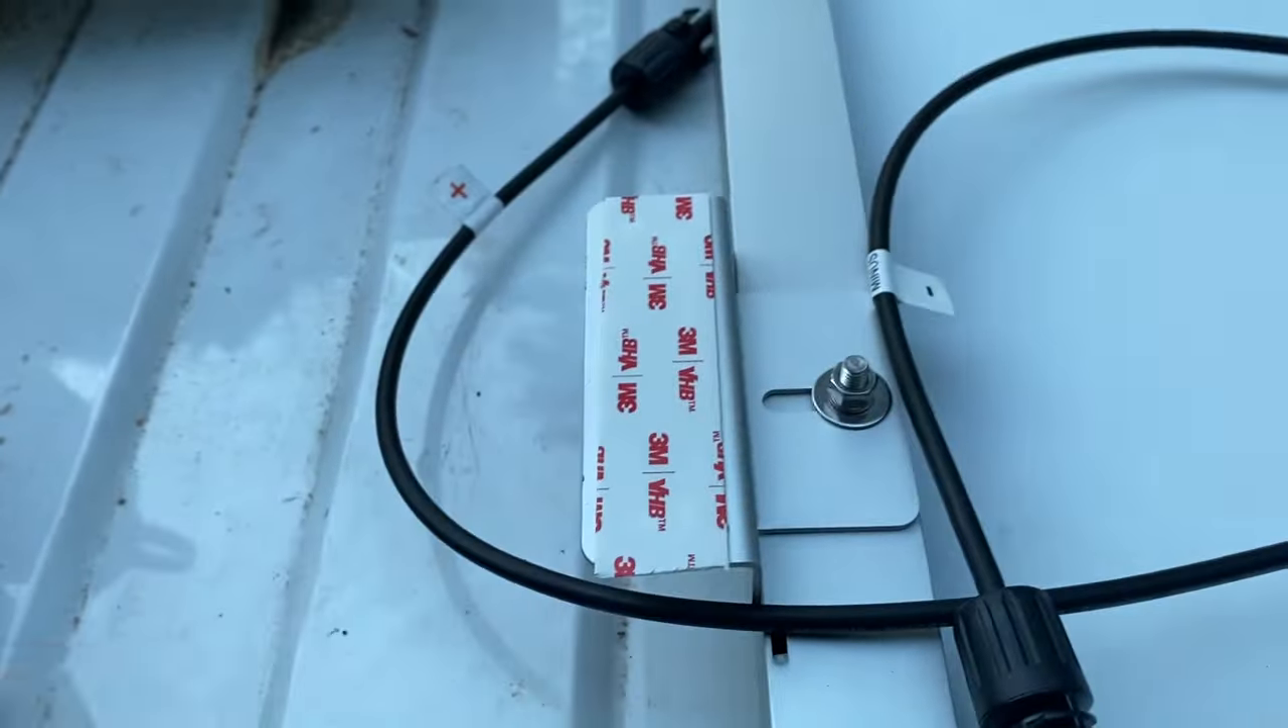Here is our back side of our solar panel. We've got these z clamps on.